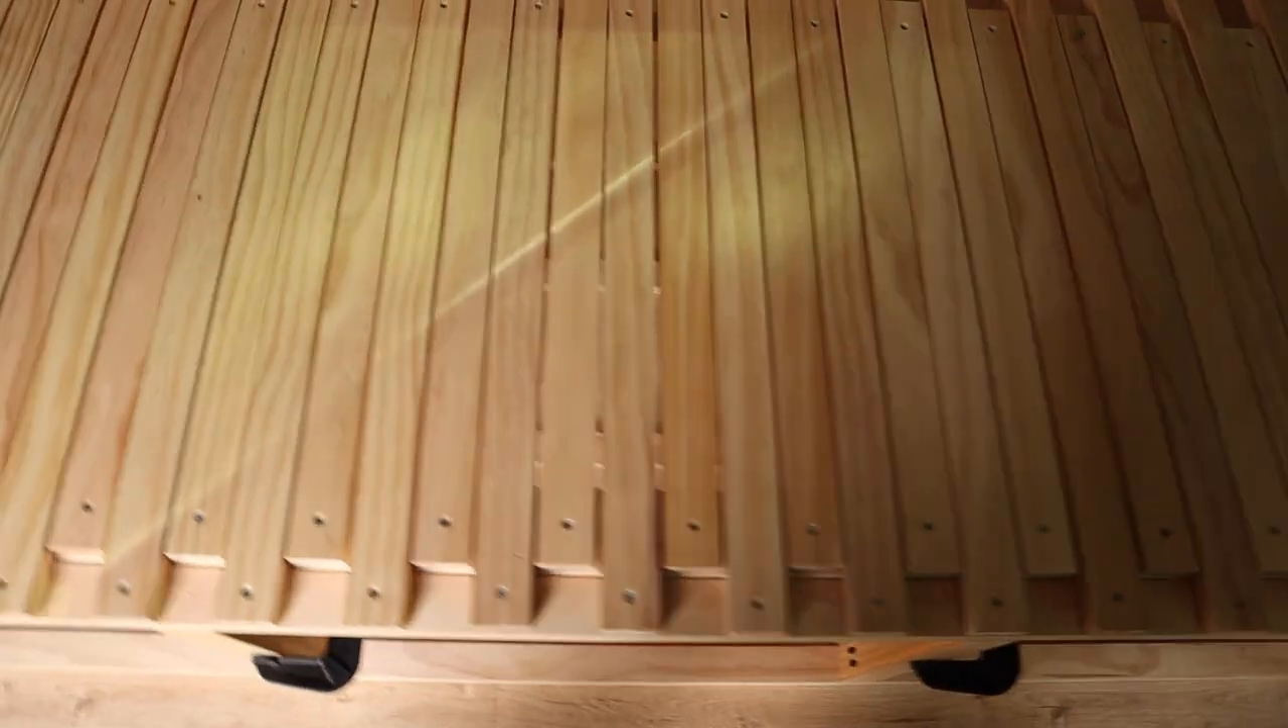Okay well I've got all the slats in and as you can see that I haven't left a lot of clearance between each one.